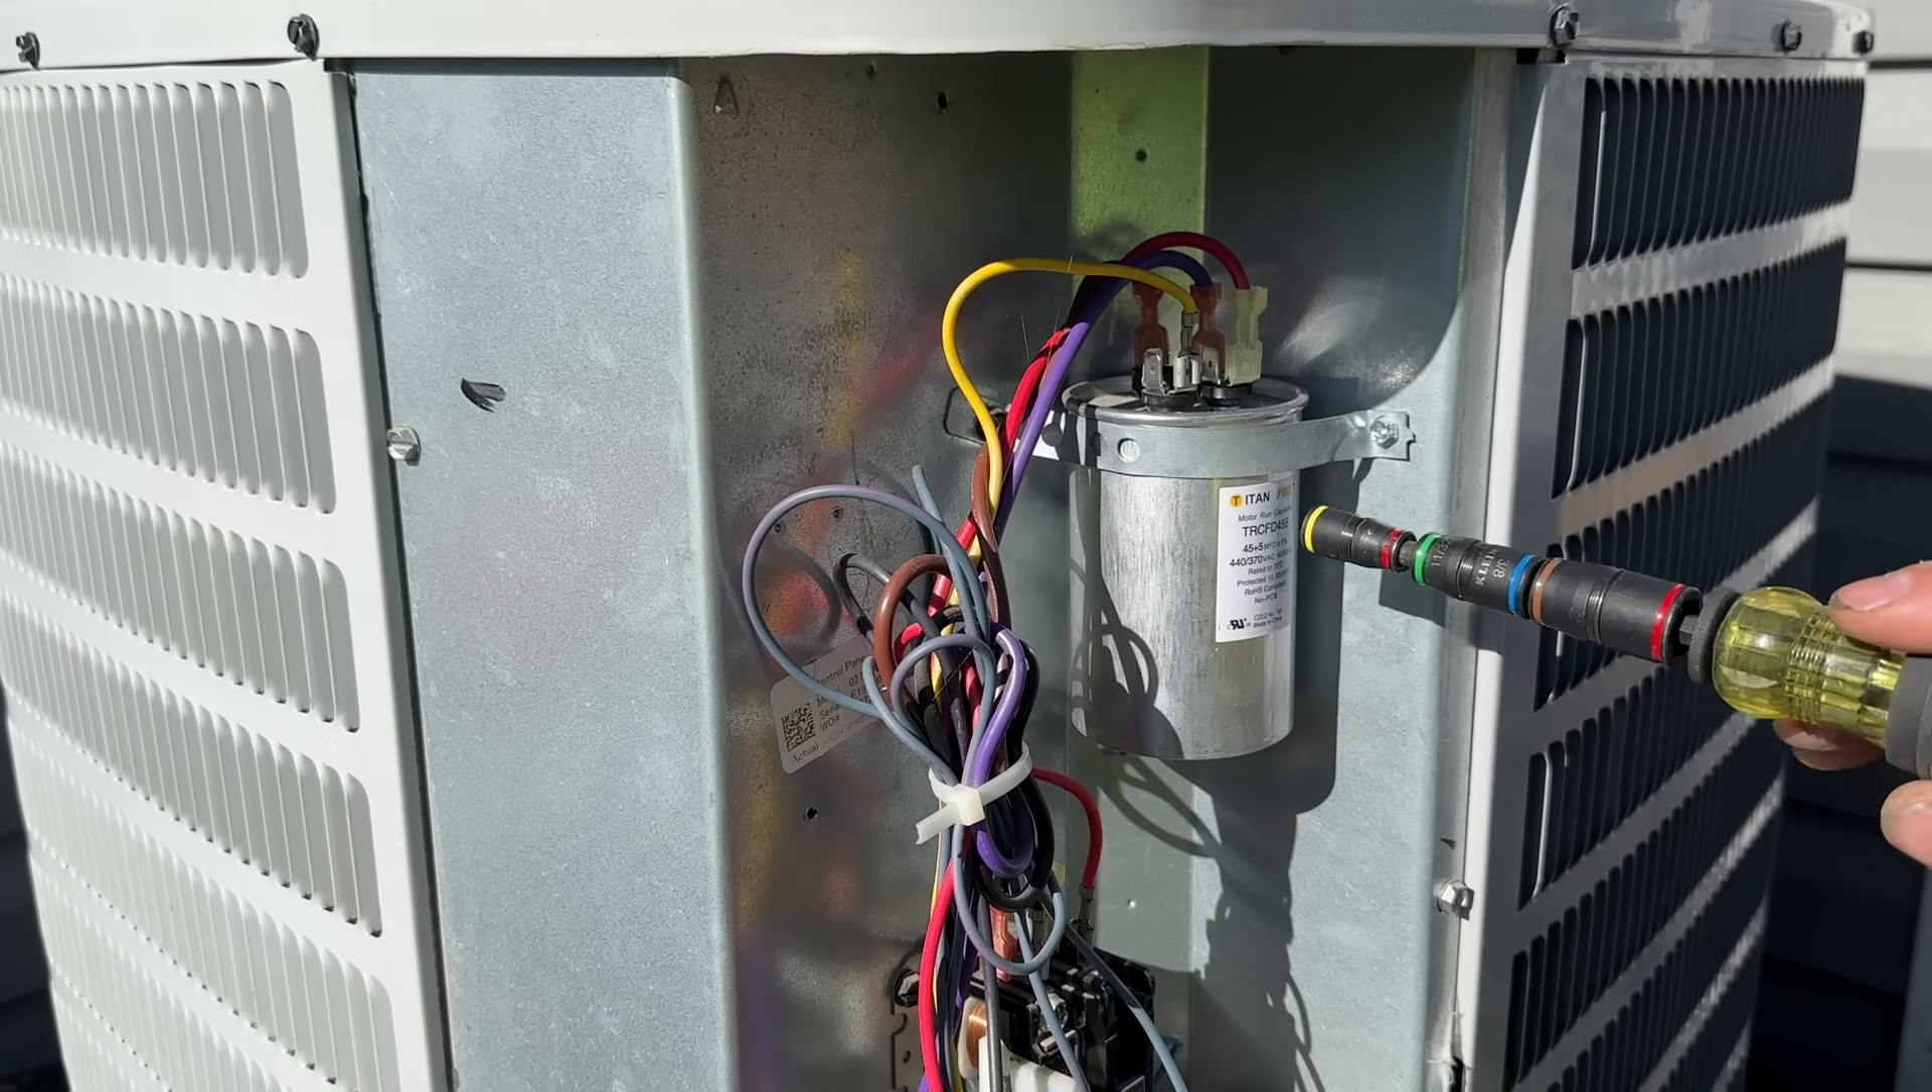Okay, so now that we have the cover off, you'll notice on your AC unit that there's a cylinder looking object, and this is your capacitor.